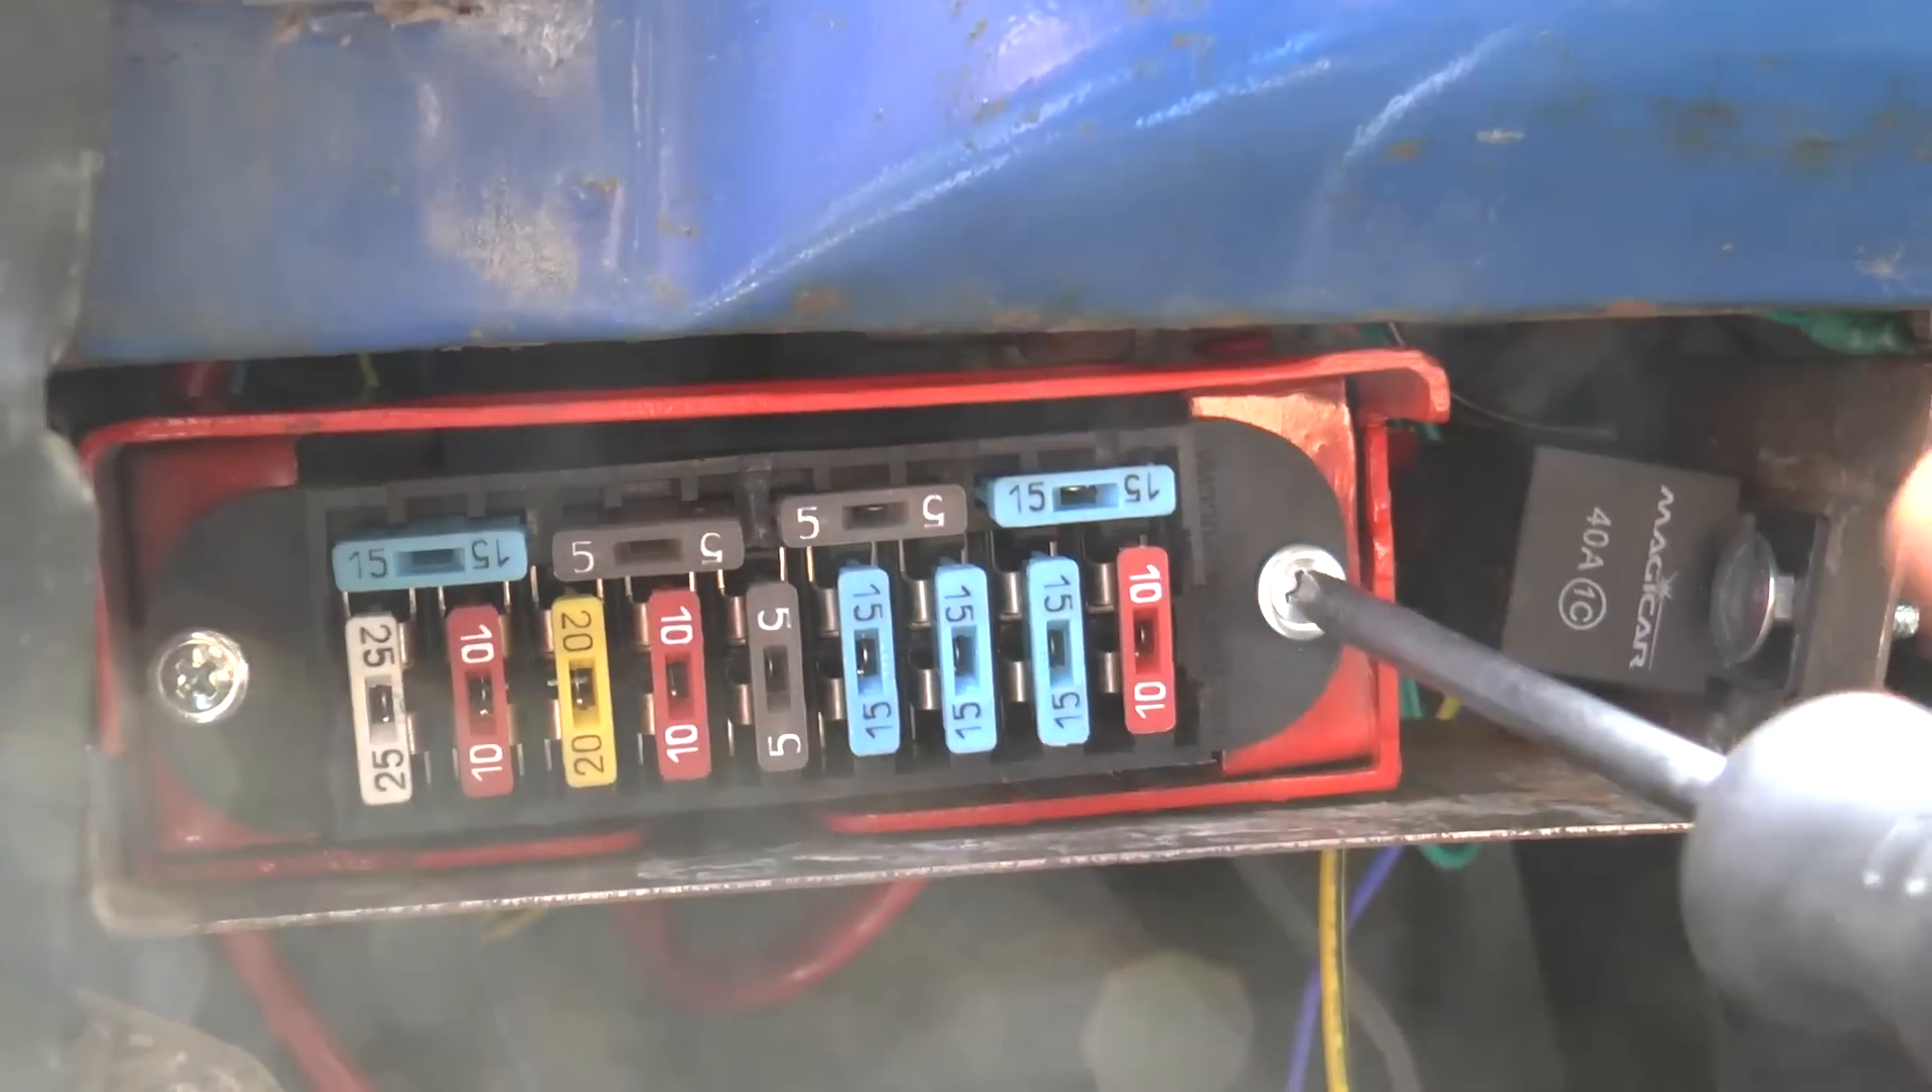Ну вот блок предохранителей установили мы вот так он выглядит.